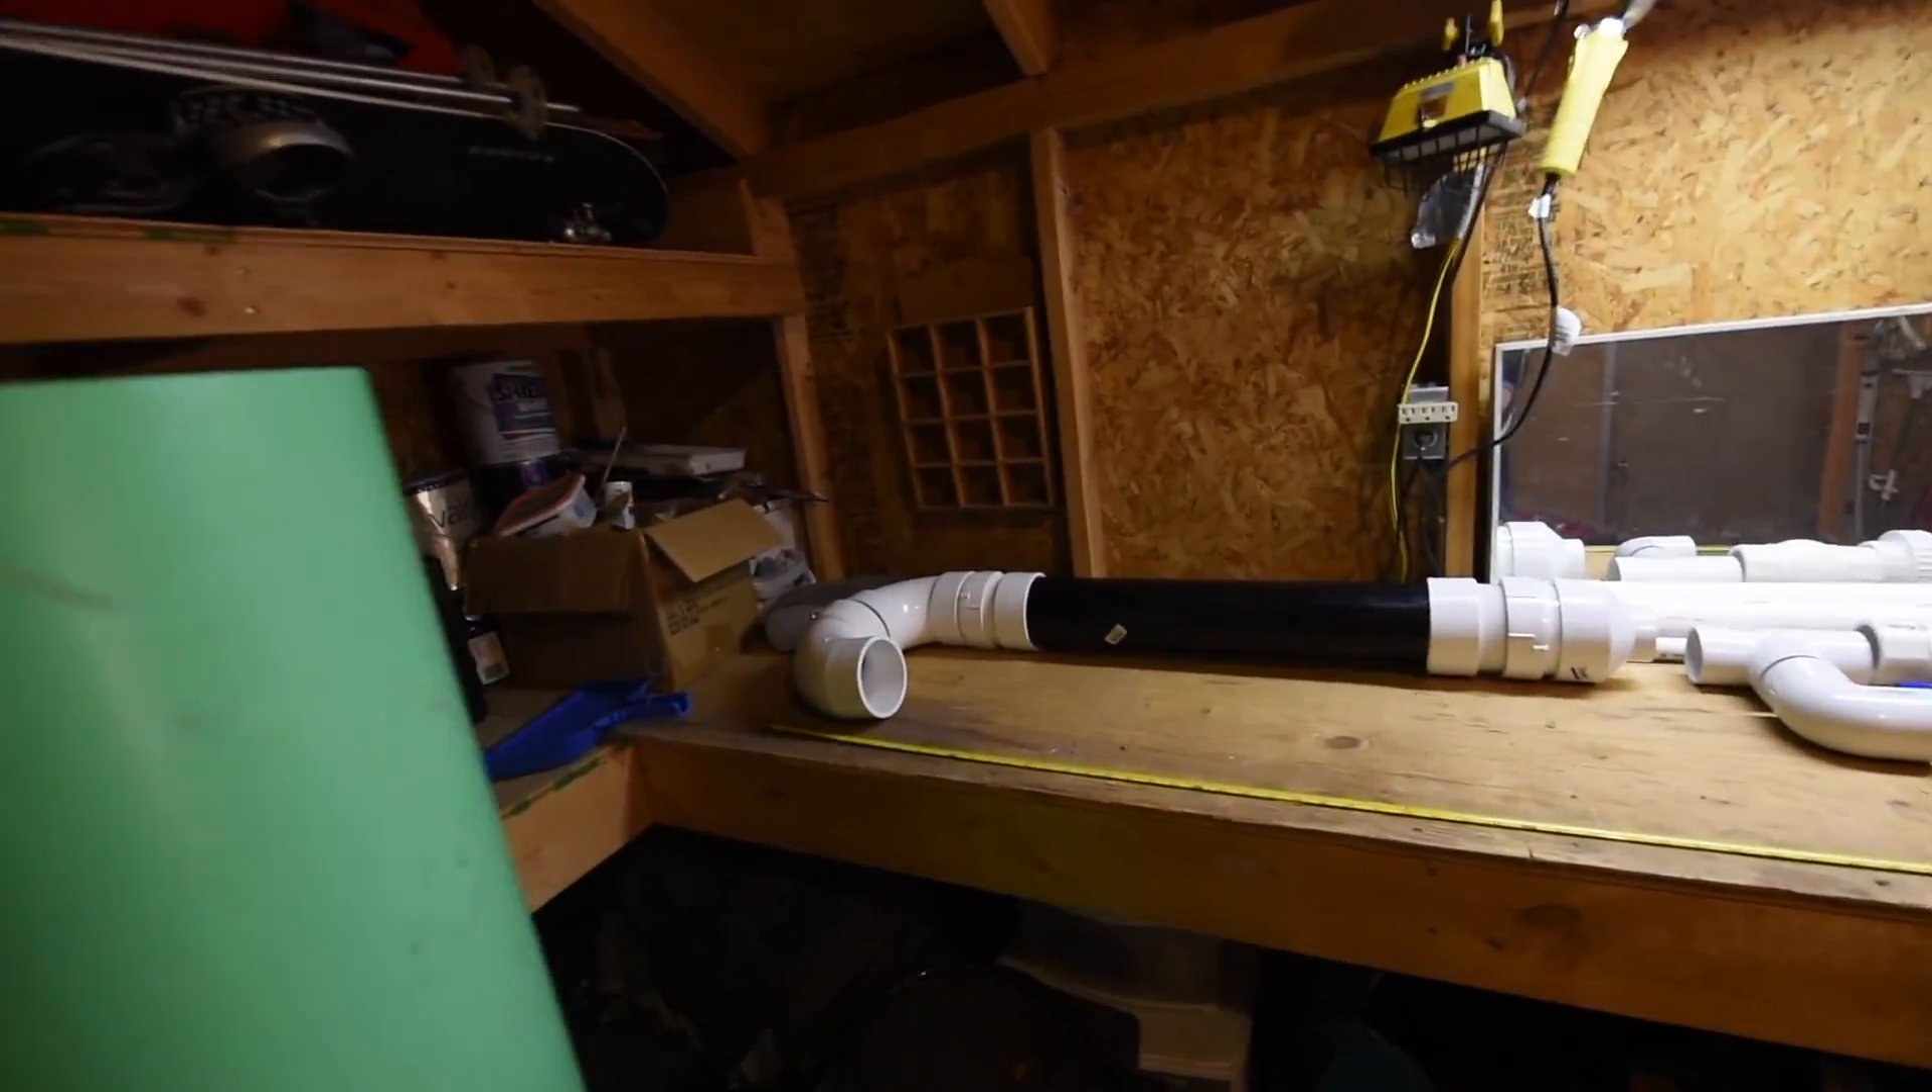Over here, as you can see, I've already started to piece together components from the local hardware store.